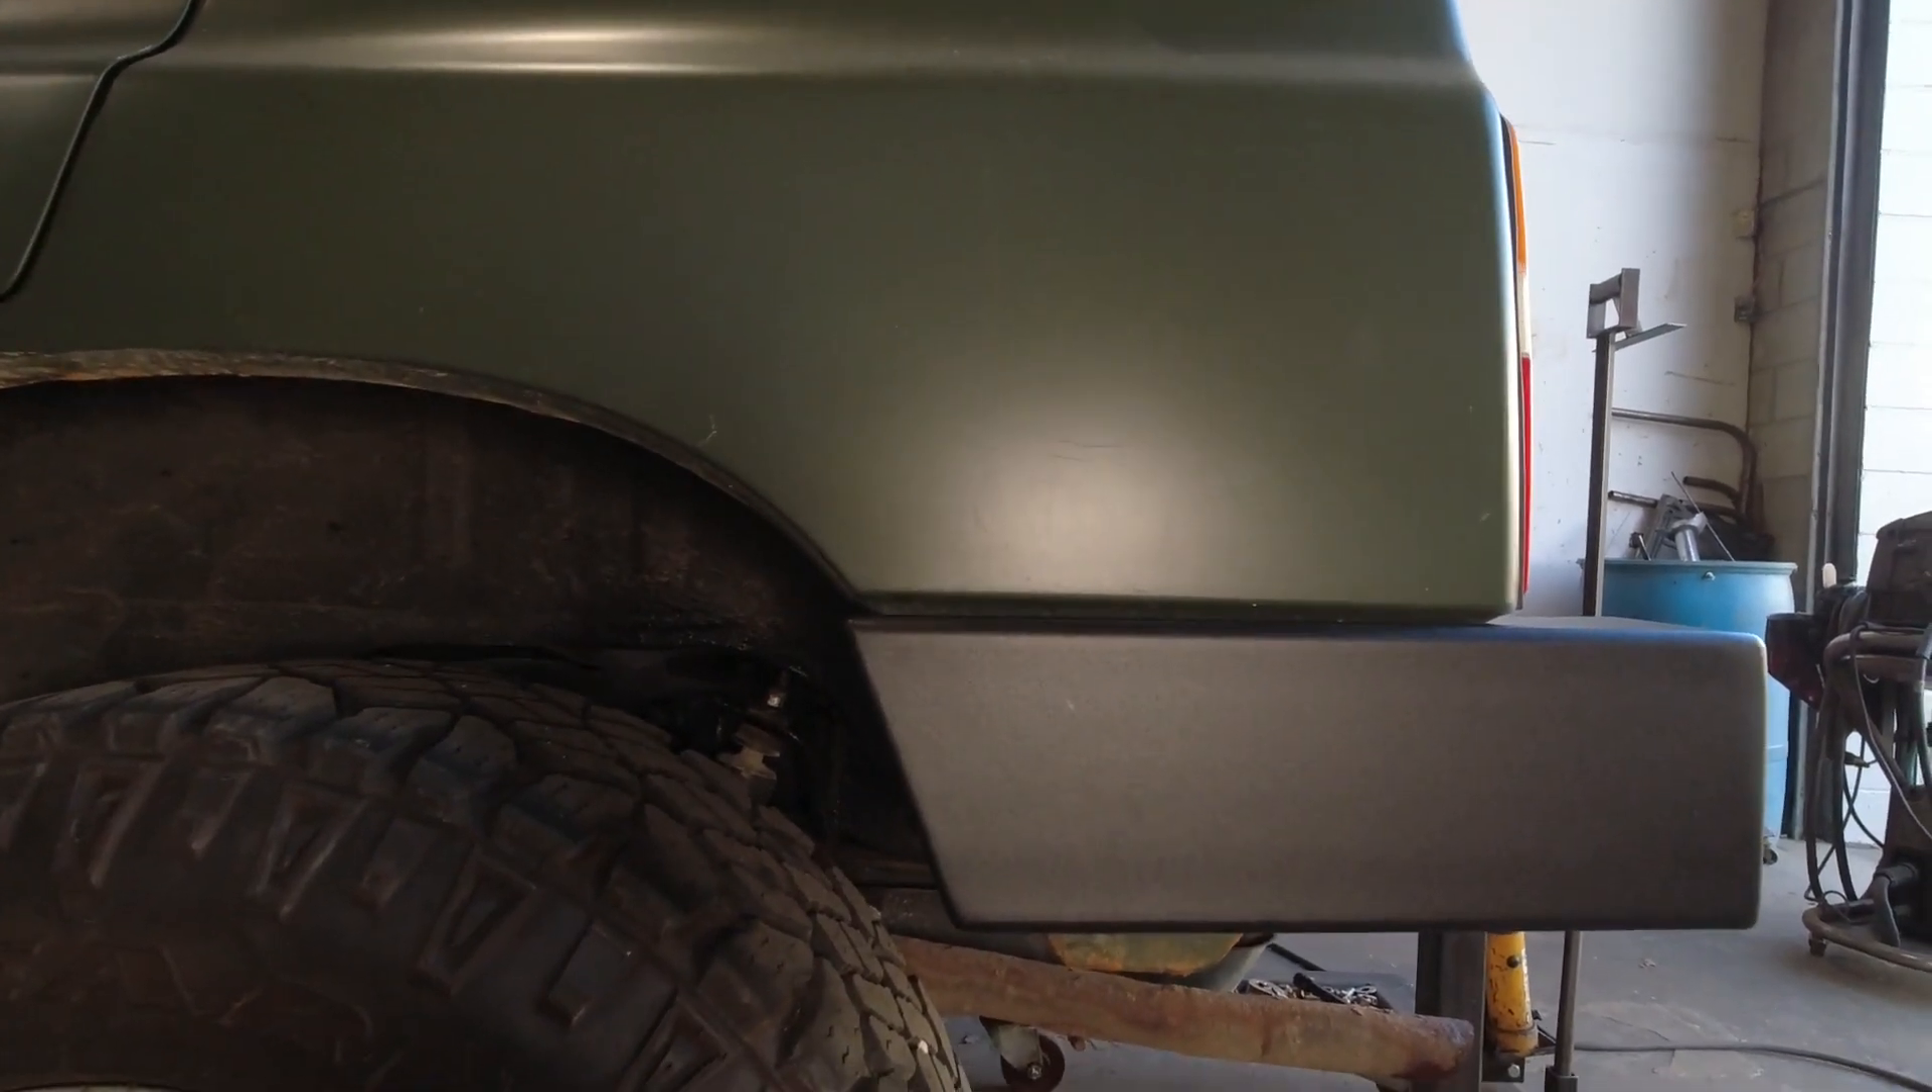So in my case as you can see the bumper lines up quite nicely i would say that it's maybe a tiny bit low at the front.